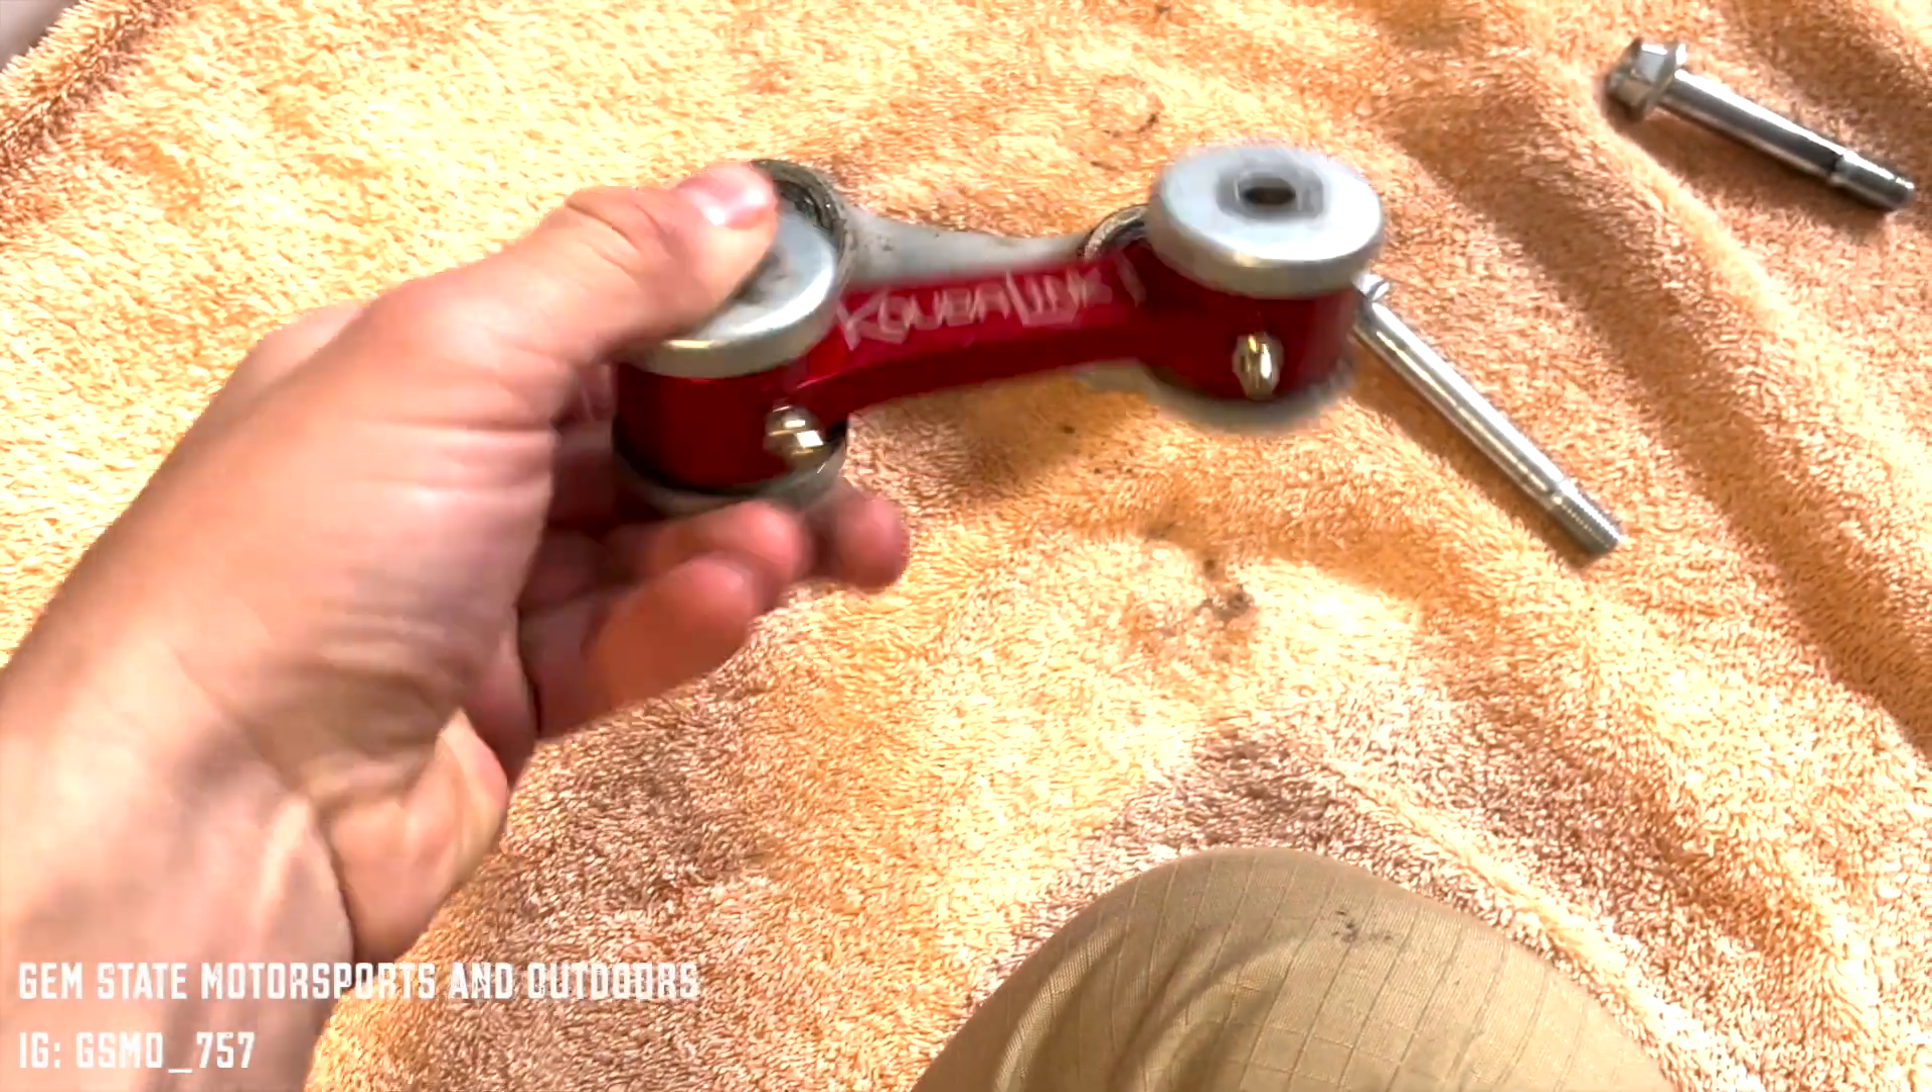This is how your end product should look with the hubs over your bearings.